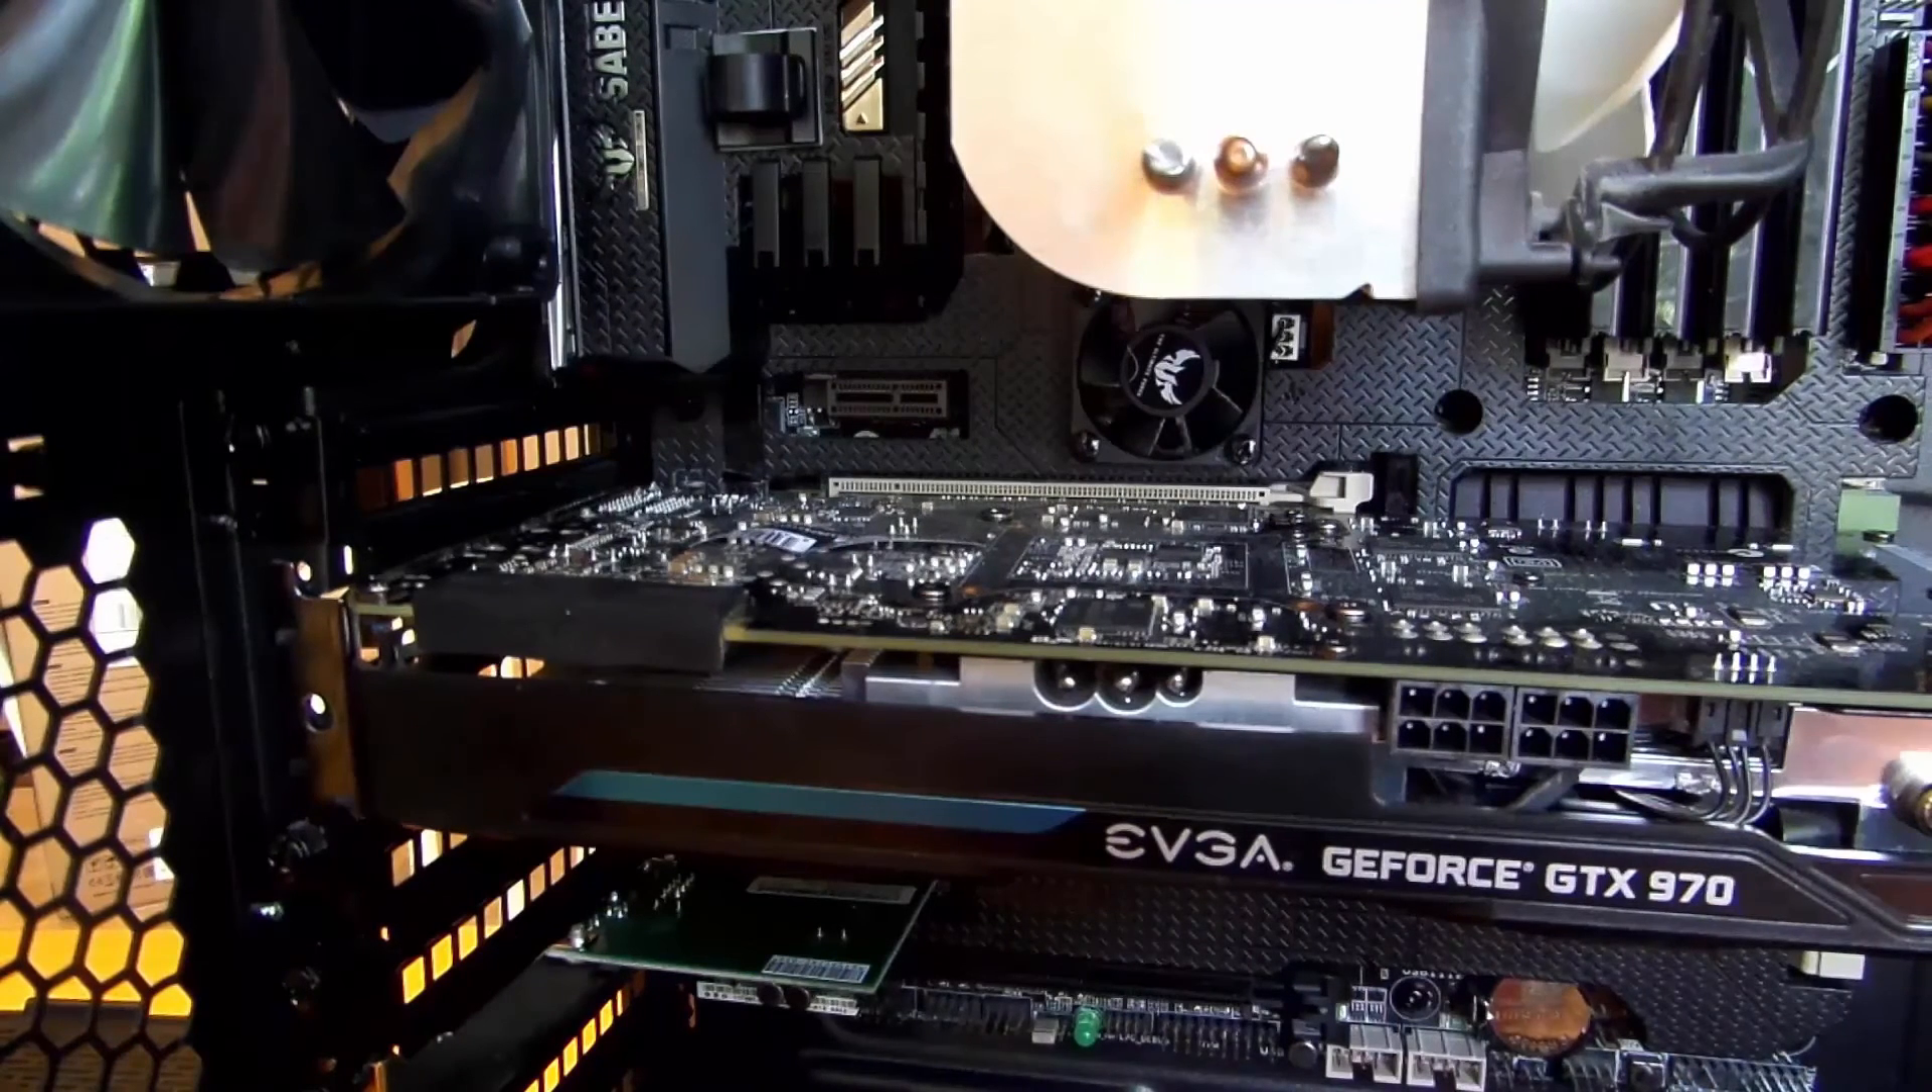You've just installed the video card now mind you we still have to install the two PCIe connections.